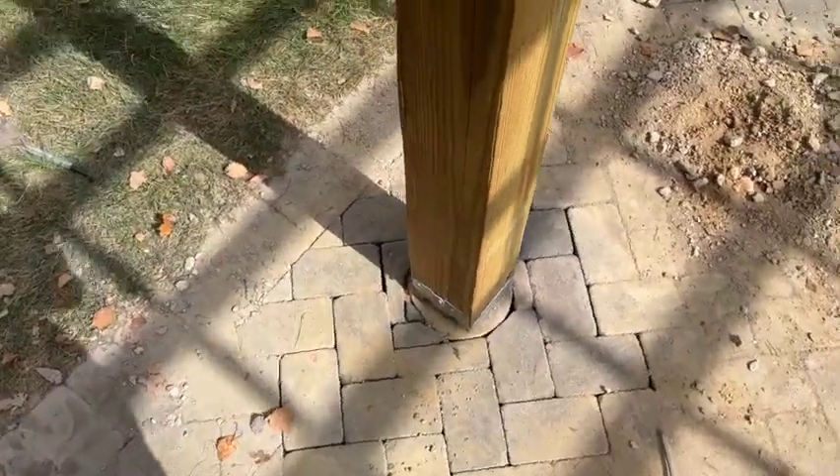All the pavers are put back in place and it is starting to look good.